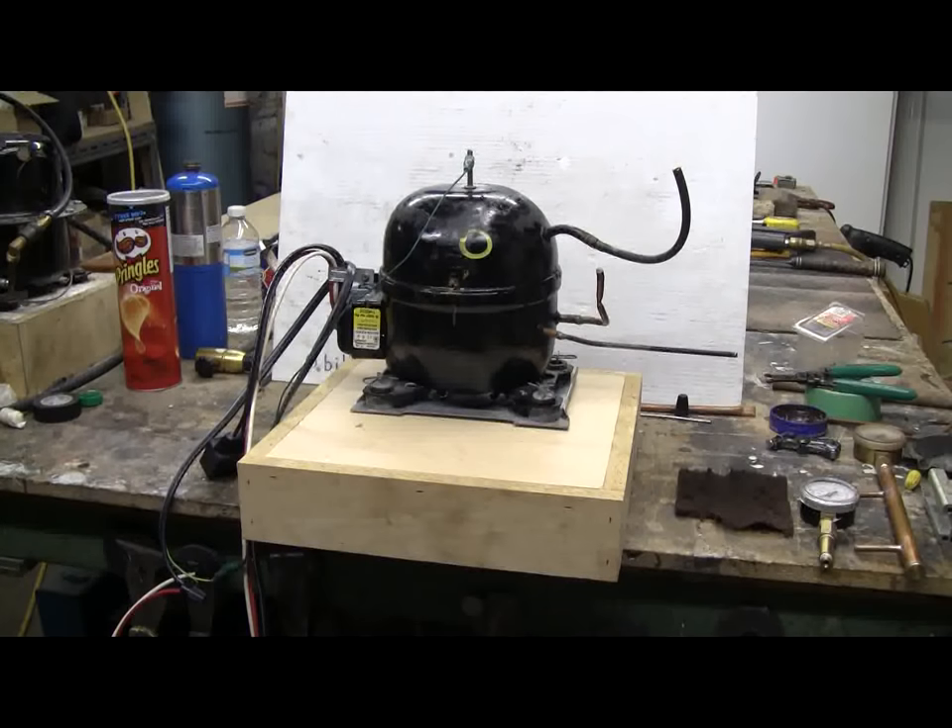The compressor is now on its wooden base mounted by its original steel mounting plate.